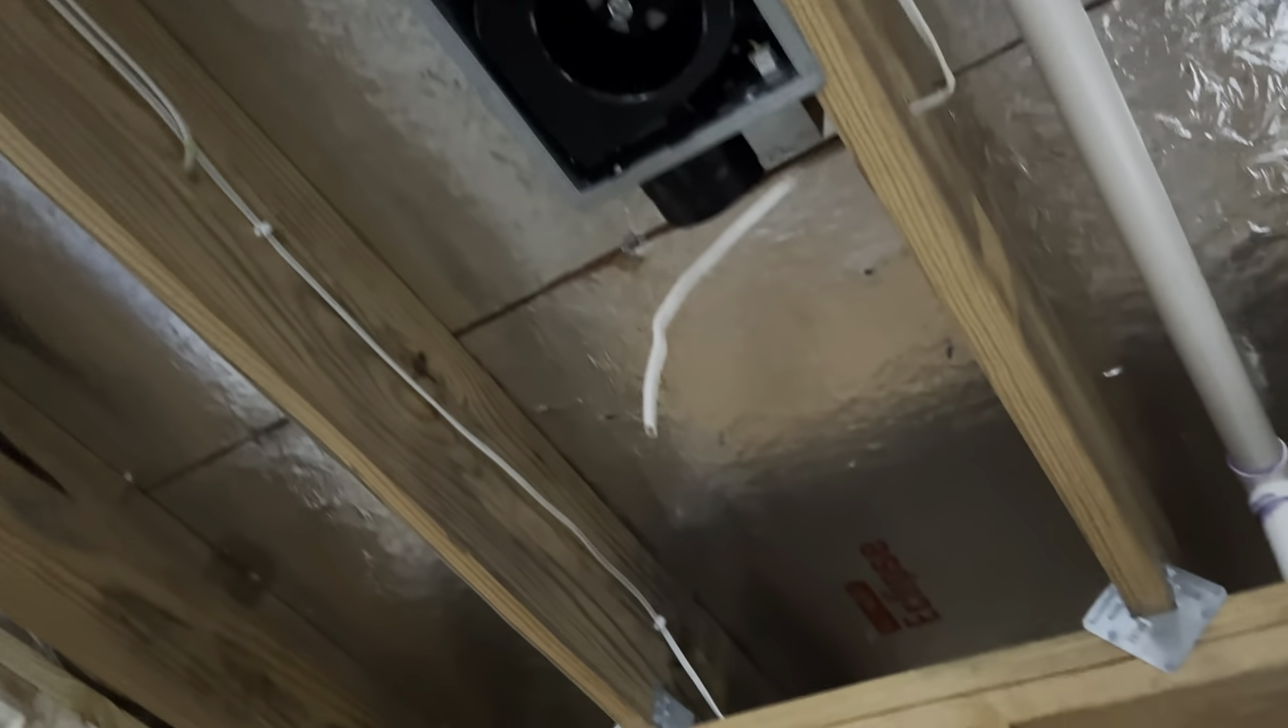With the toilet flange installed only thing i have to do in here is i still need to add the ducting for this little exhaust fan but i need to wait for the rain to stop.